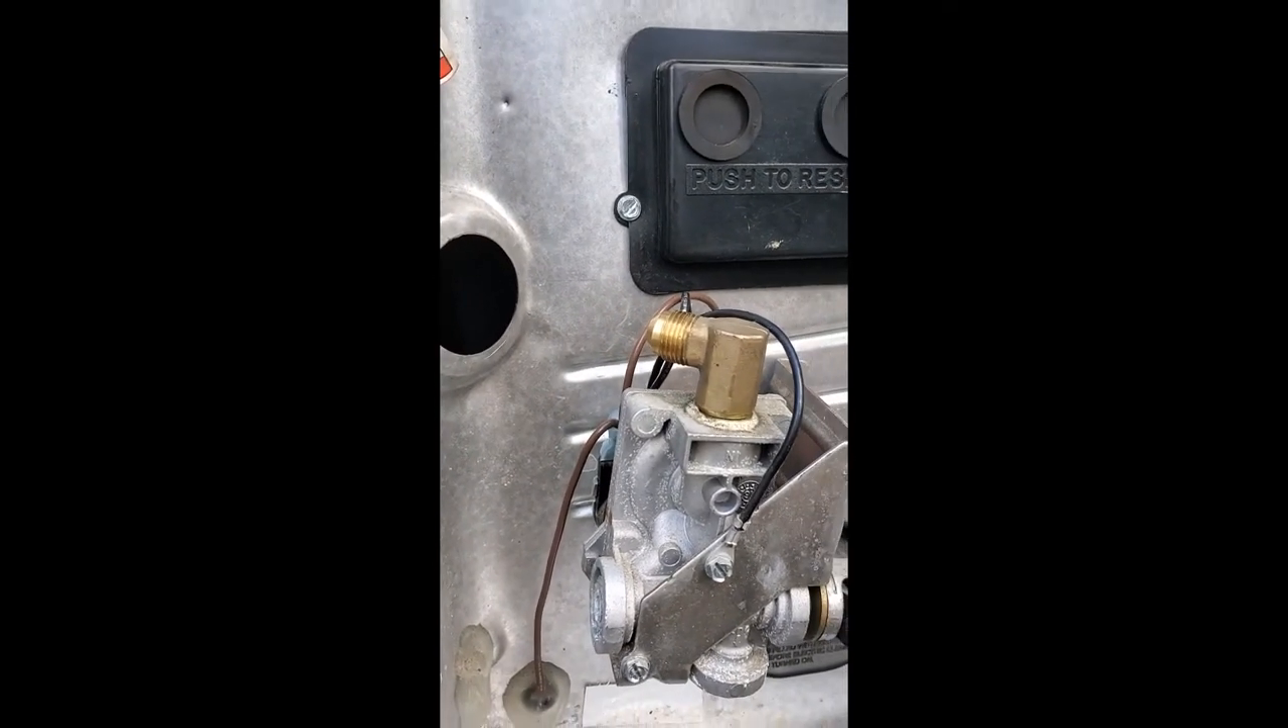Here's where I disconnected the propane line from there.